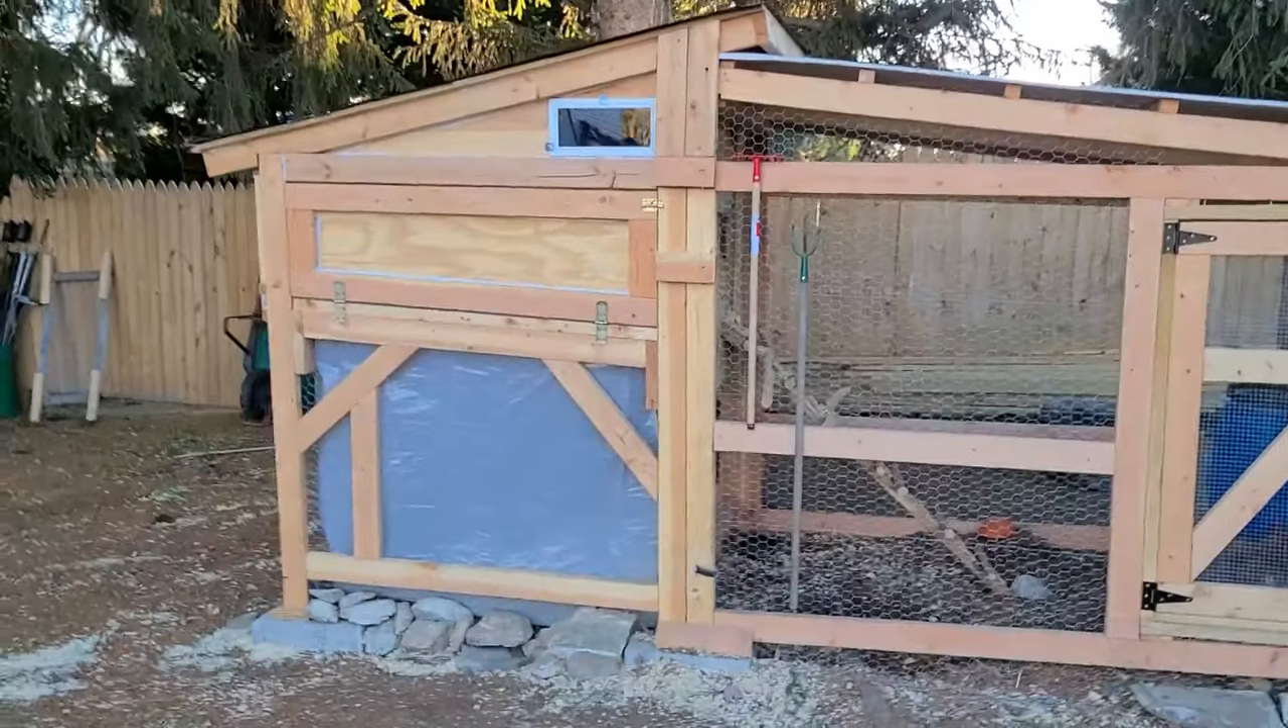I need to finish putting the stones all the way around the coop.